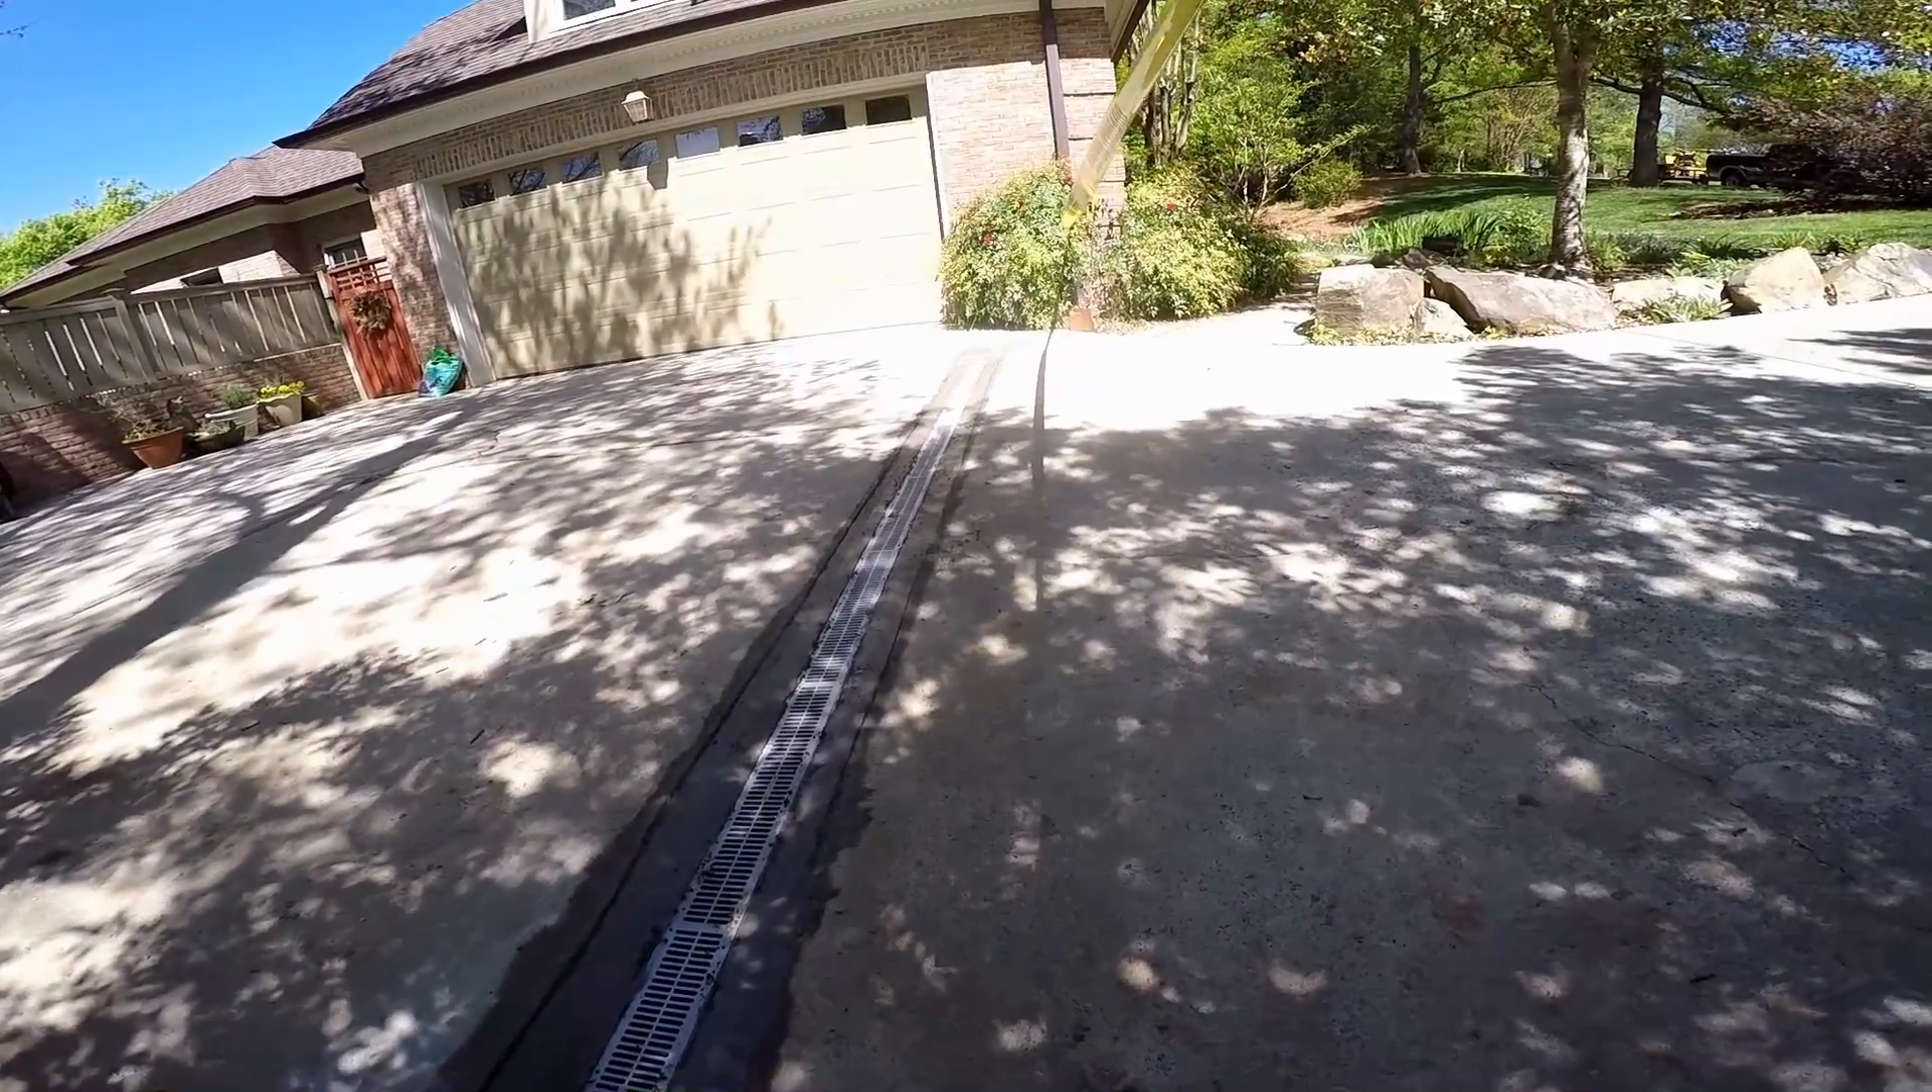So, we just pulled the tape off, we'll put the blower on there, but you can see how the channel drain came out really nice.